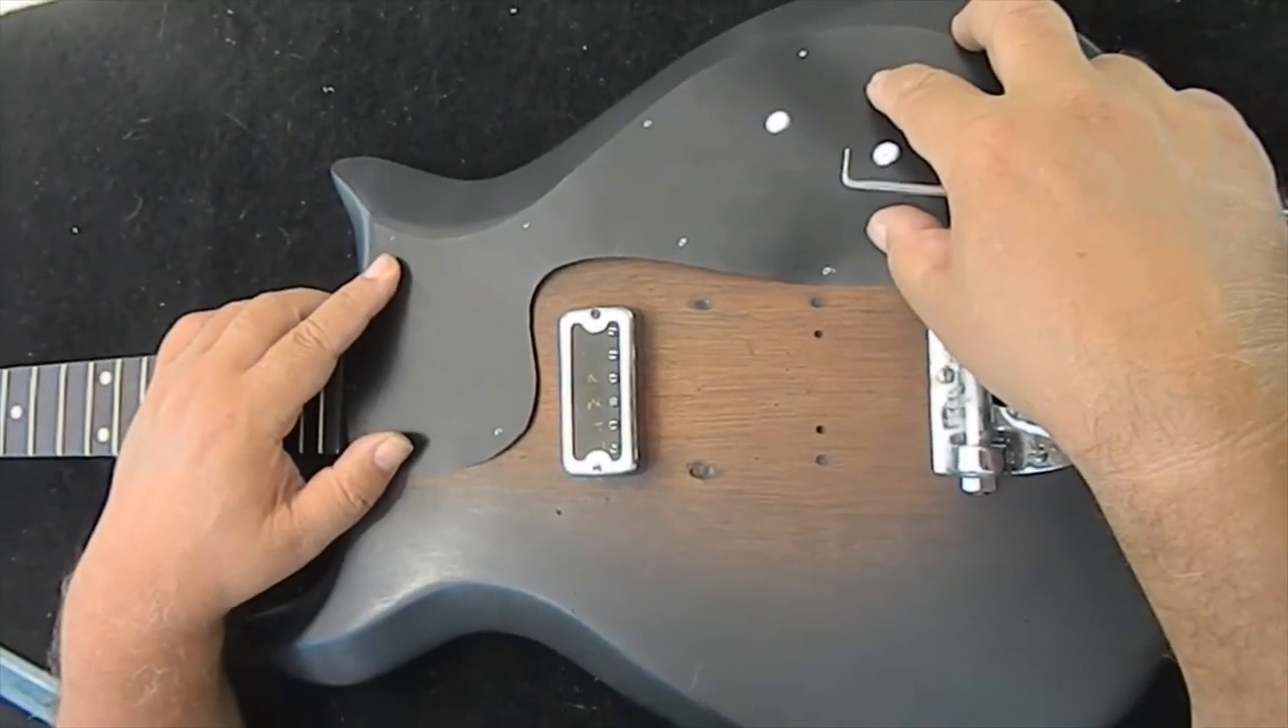This is exactly how the pickguard is going to go, how it's going to fit. And awesome. It's going to fit perfect.